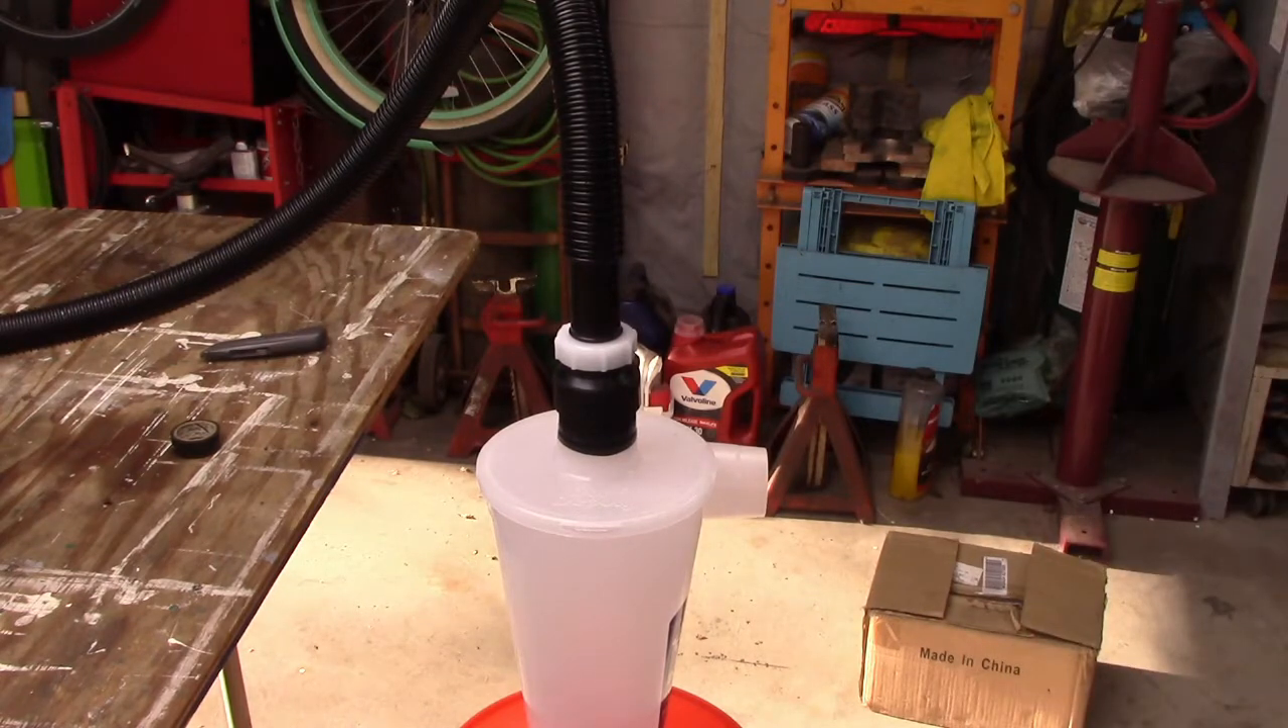This hose fits right on there like that.